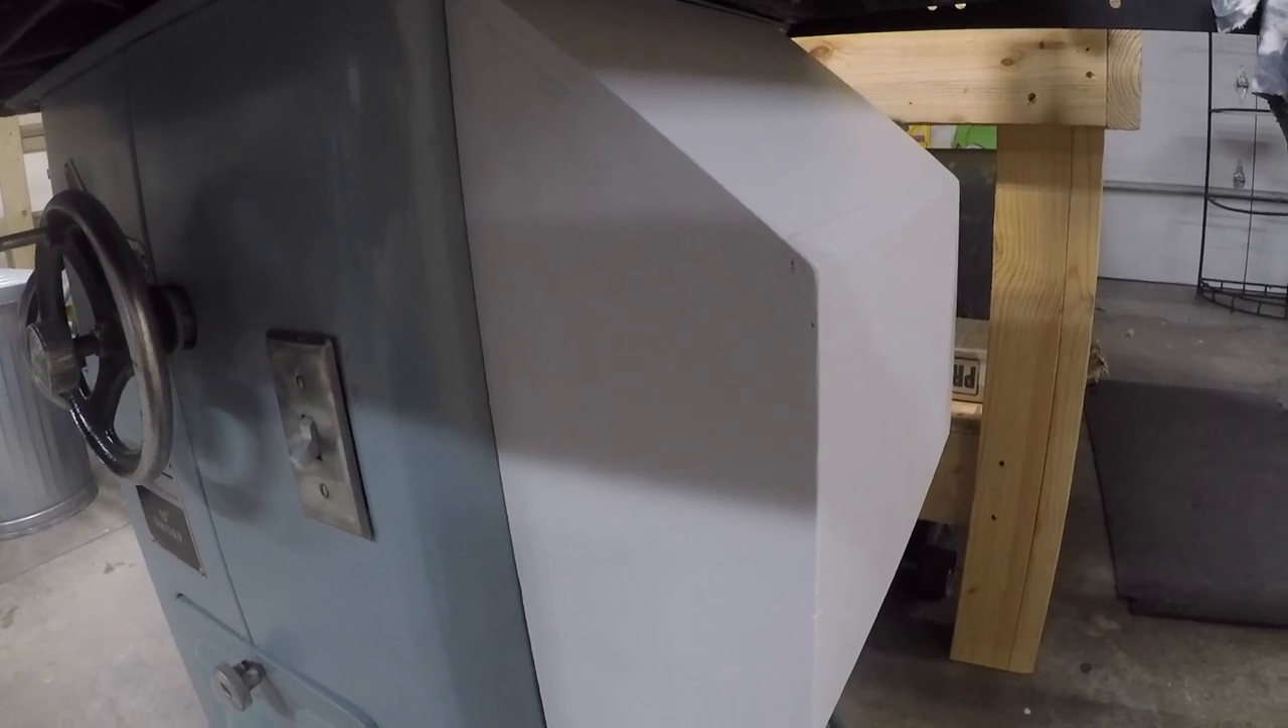The cover is installed has a coat of primer on it and some filler.